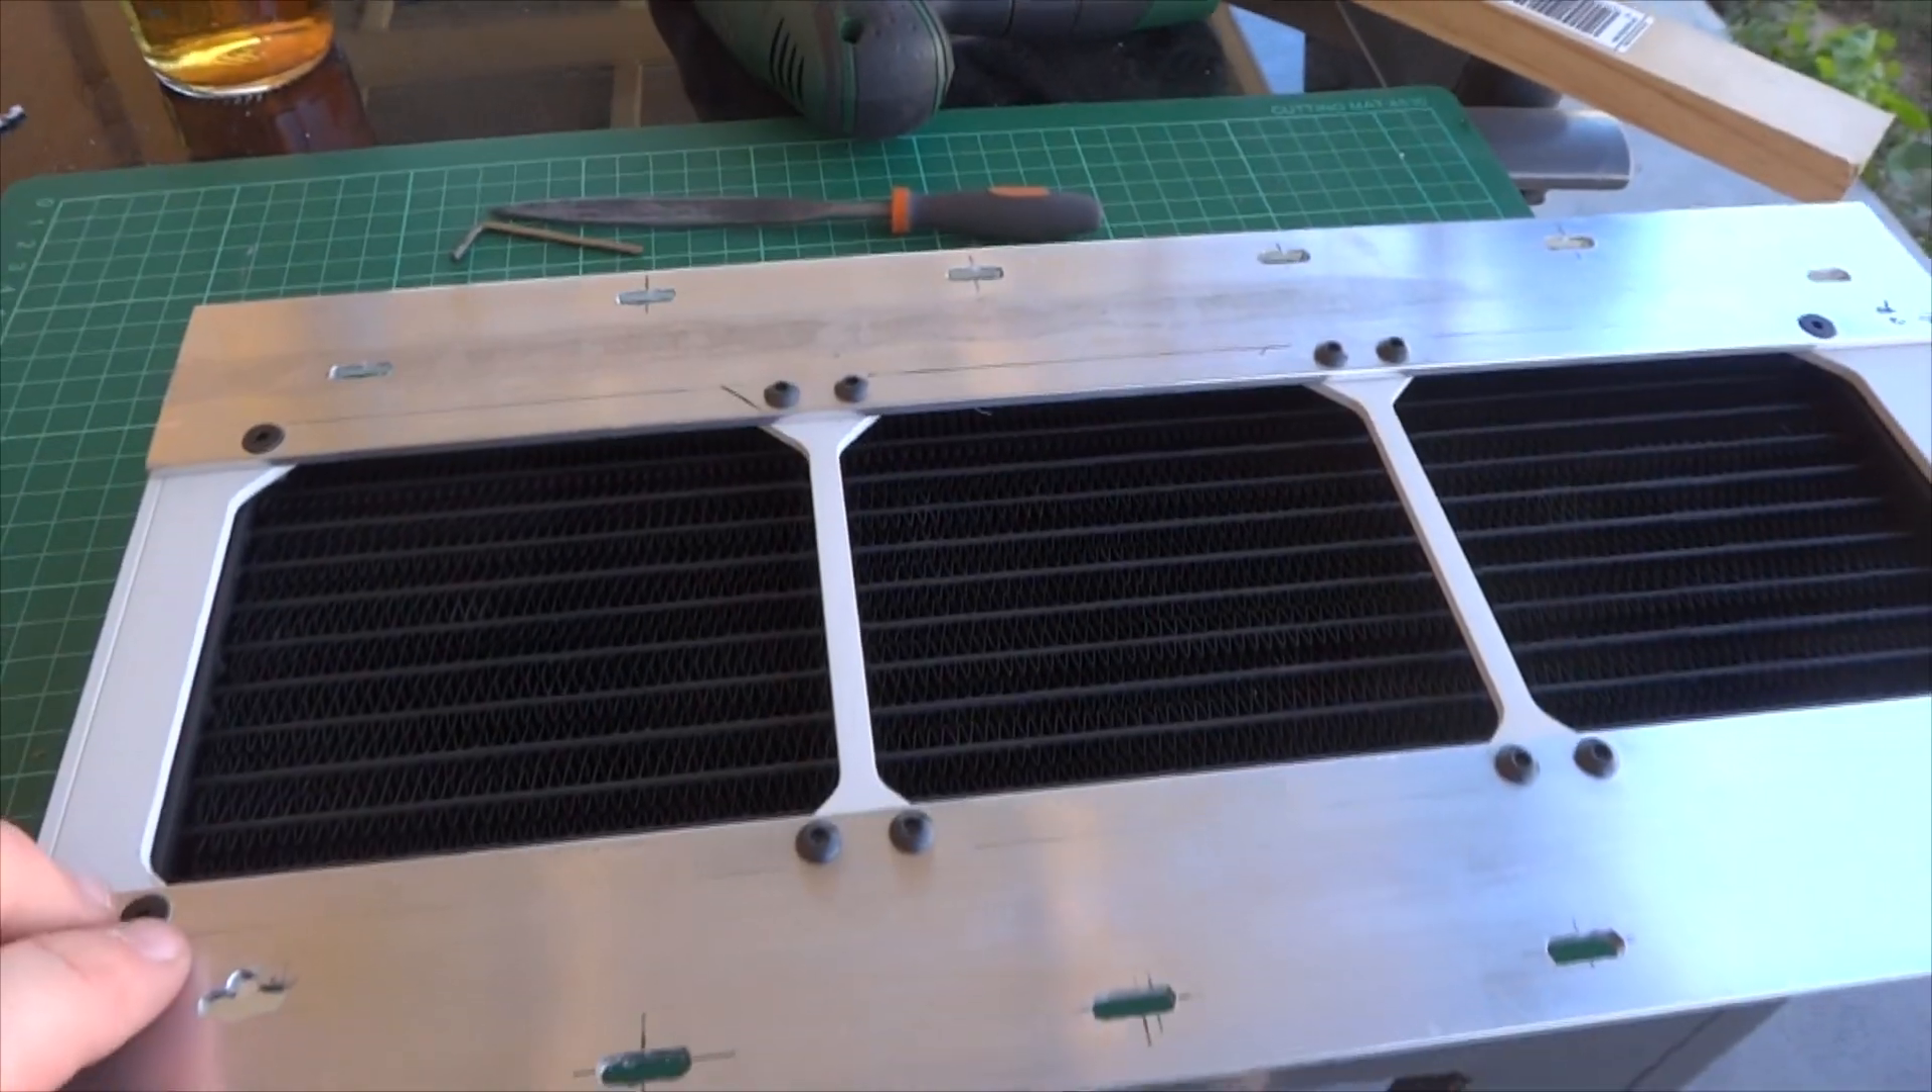Here's the top radiator mounting brackets done that's the front as you can see I've tapped the radiator out to M4.